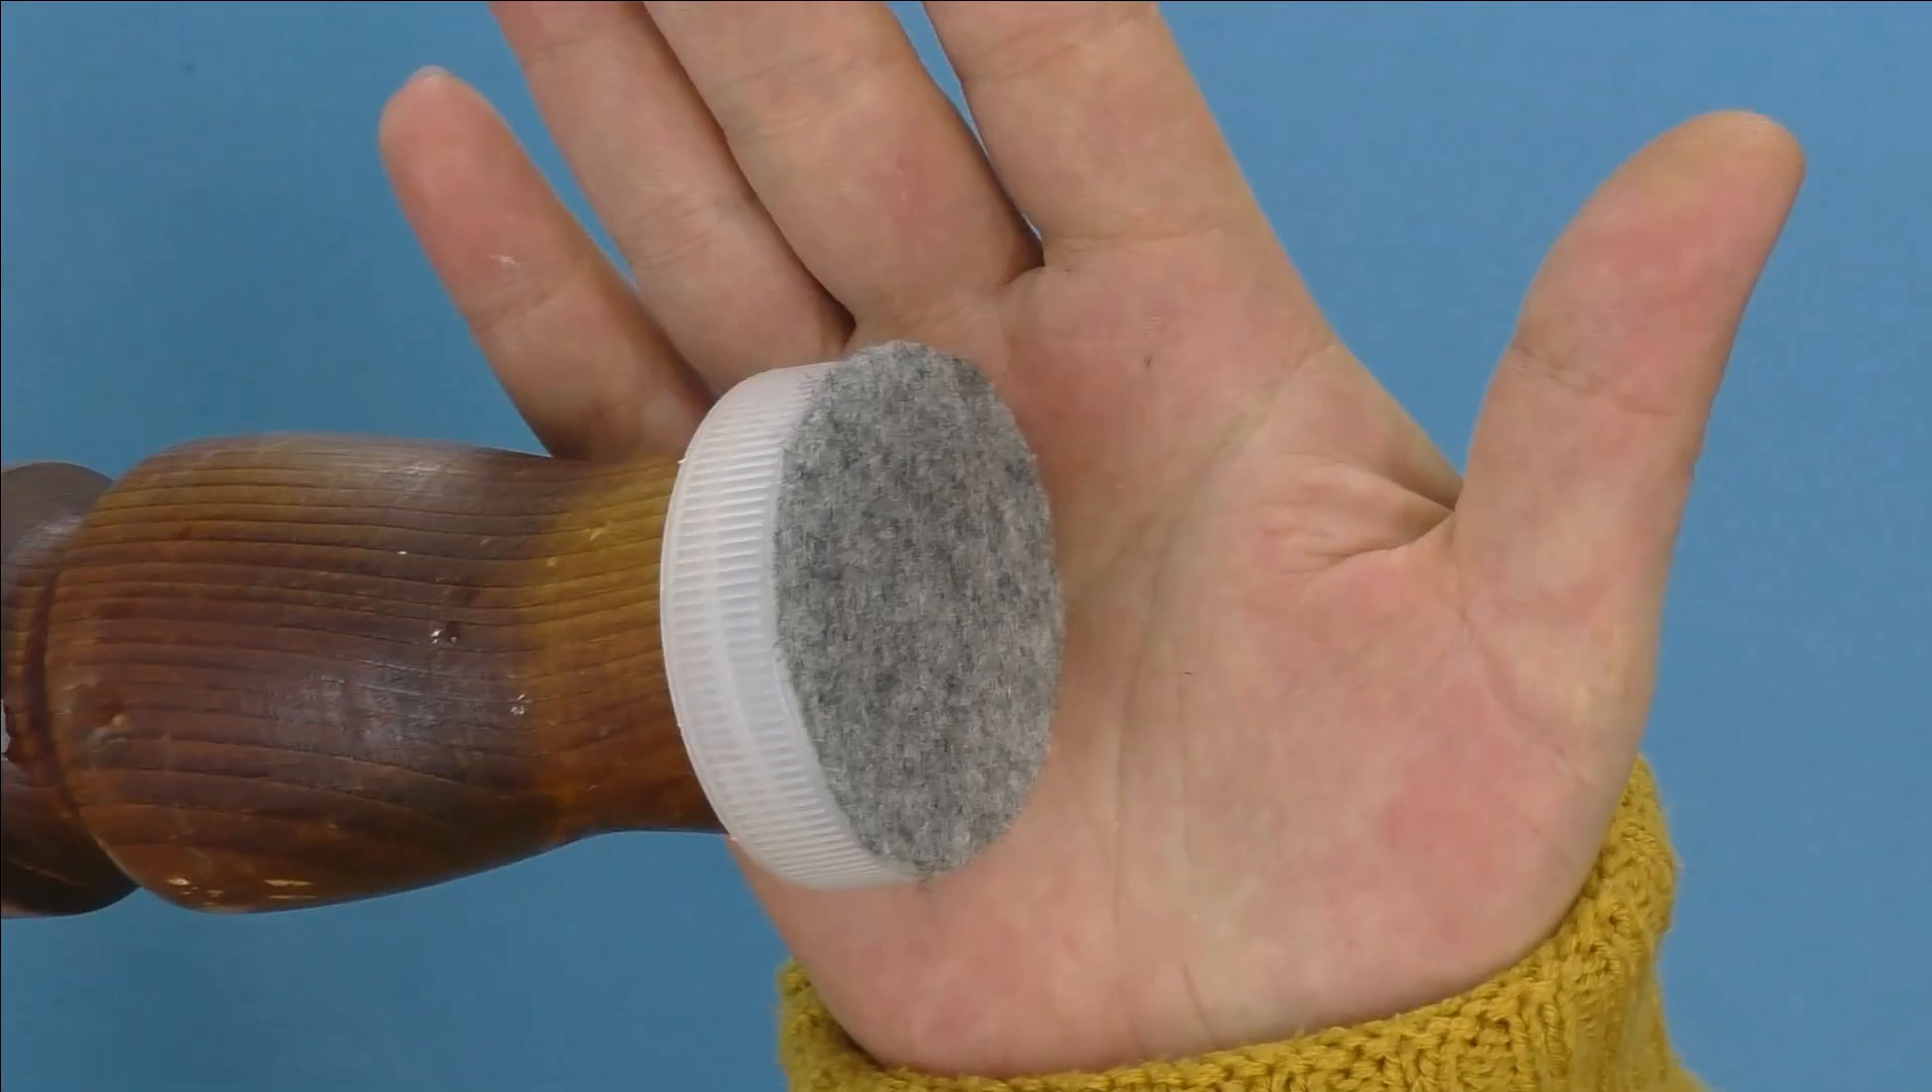Сначала мы приклеили крышку с помощью термоклея к ножке и уже на саму крышку мы приклеили фетр.